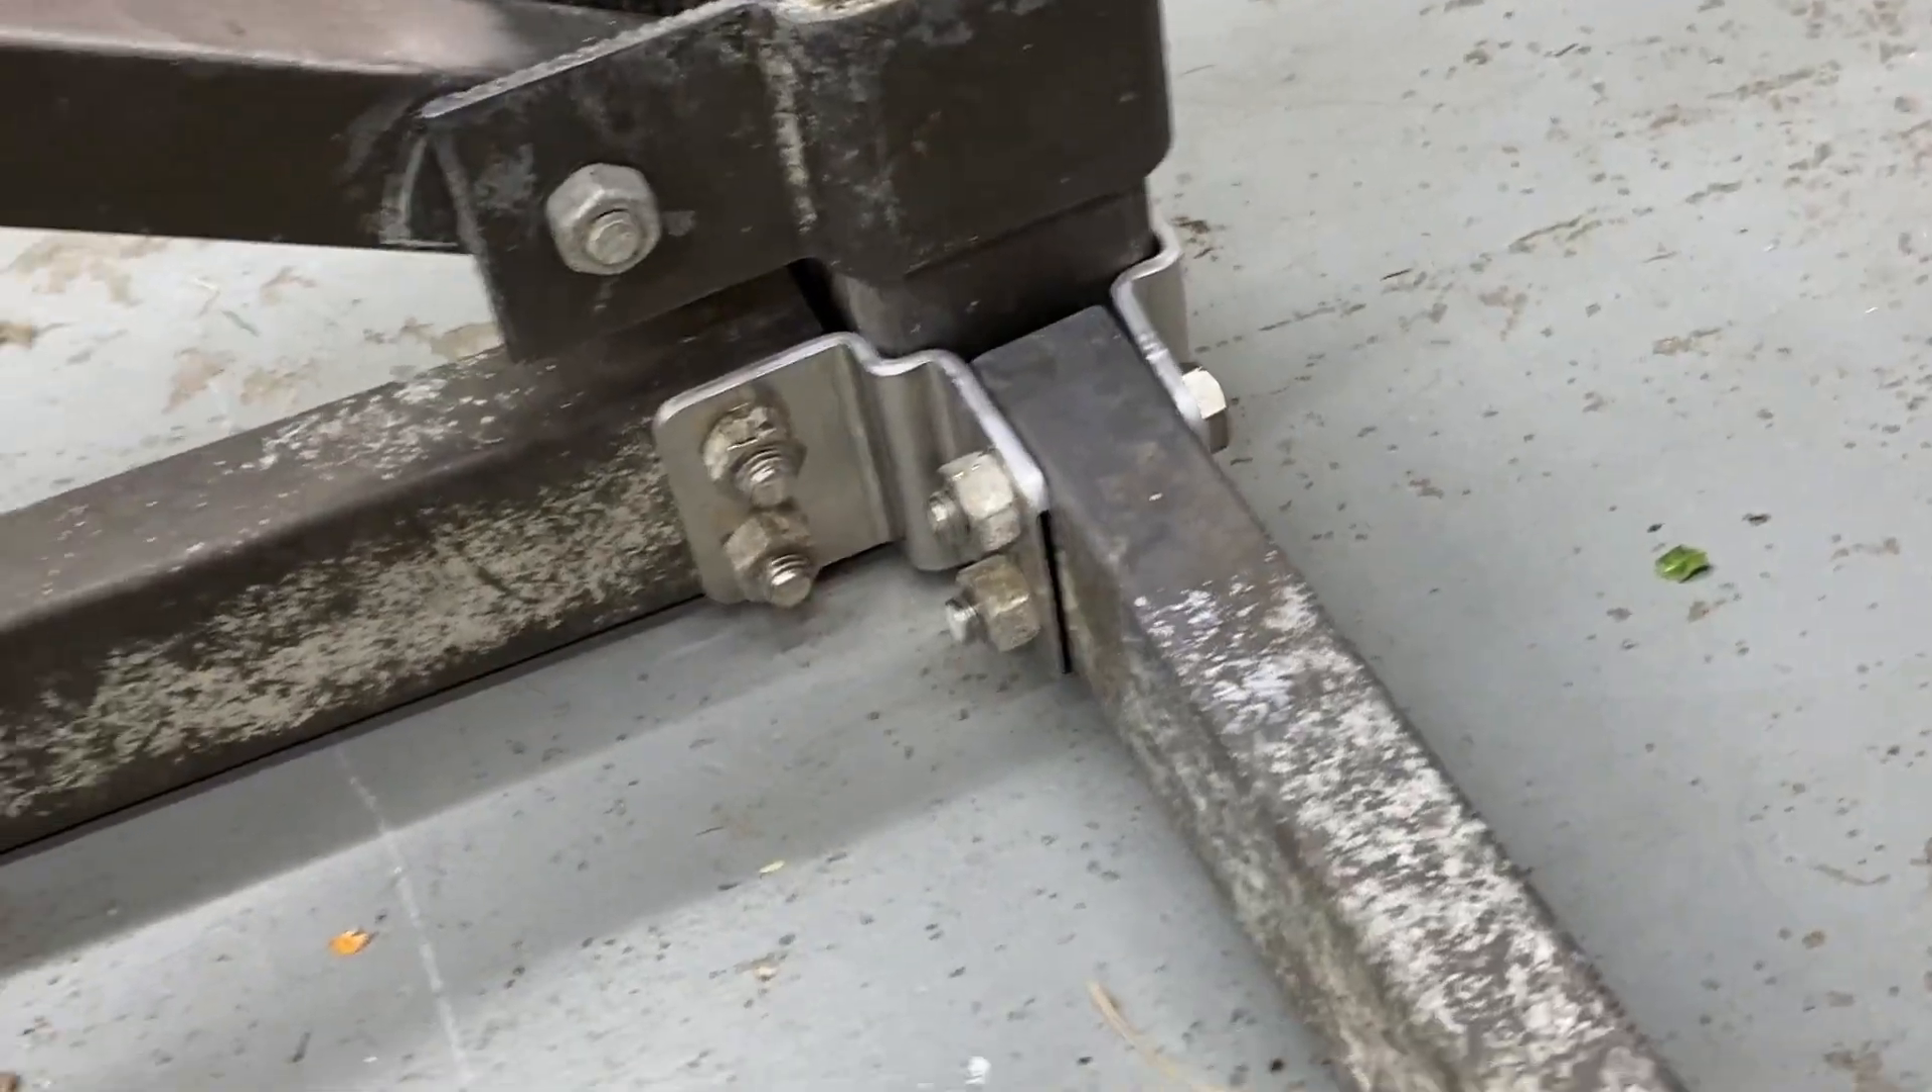Come around and there you can see the smaller inner bracket. All the hardware is connected.